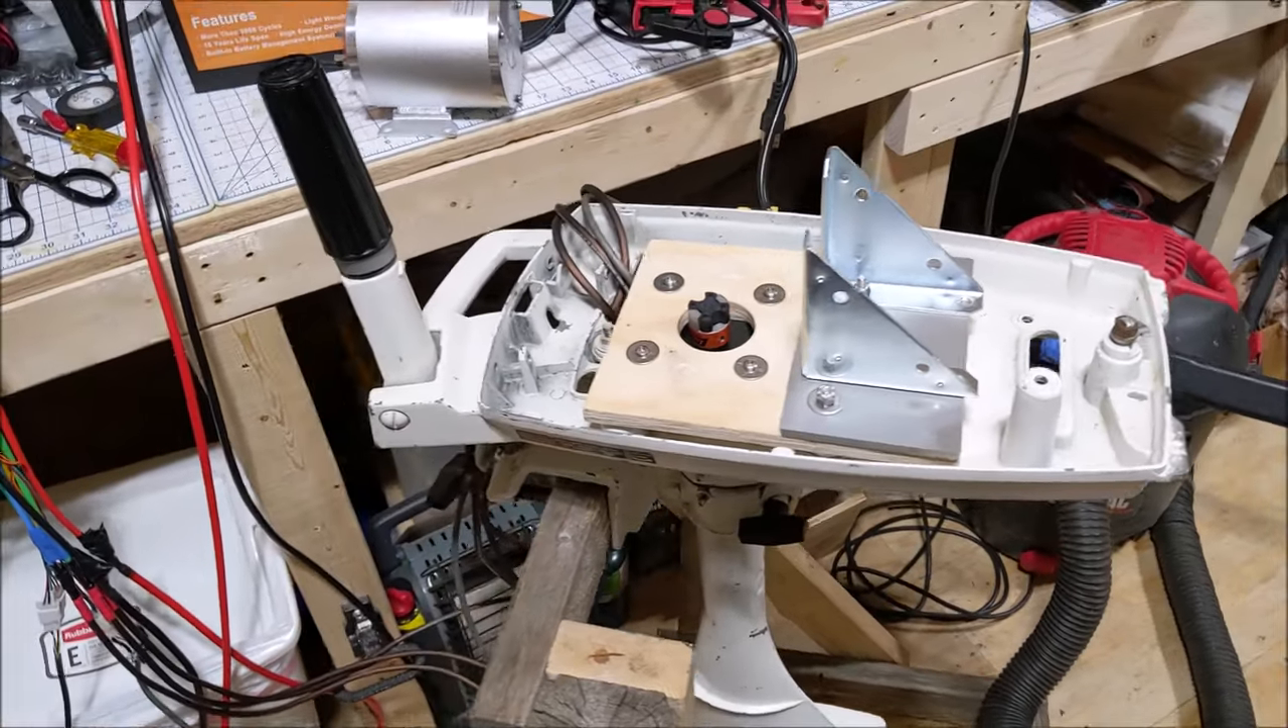And you can see how that coupler fits so well through there.